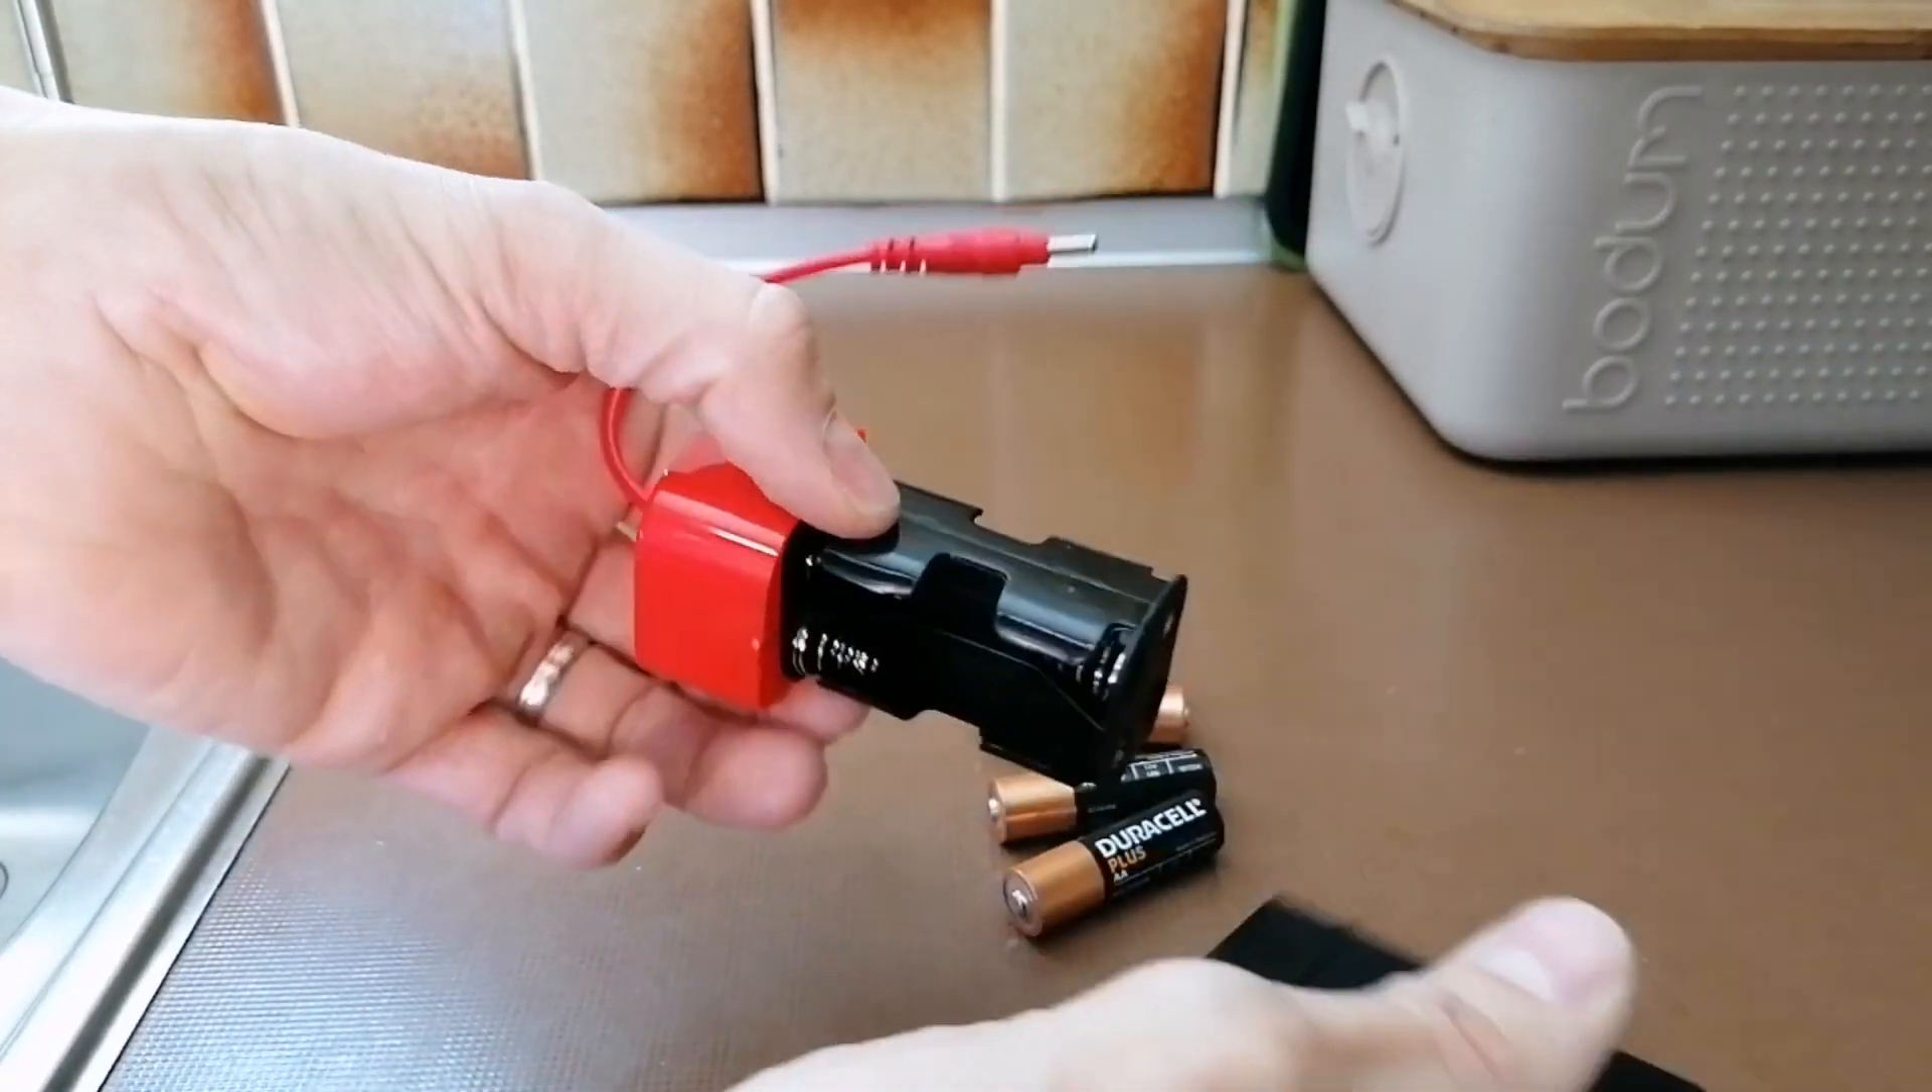Jetzt müssen noch hier Batterien rein.